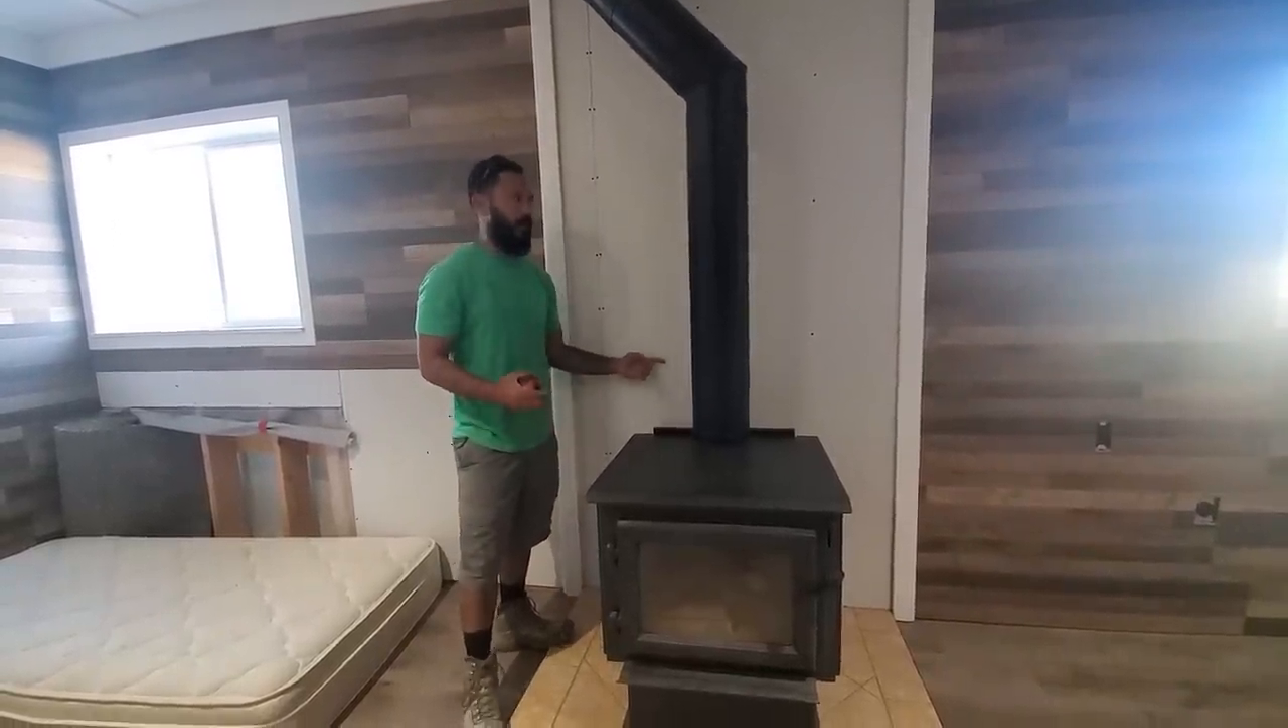What we ended up being left with was this four foot section back behind the wood stove, which is where we are going to be installing our corrugated metal.